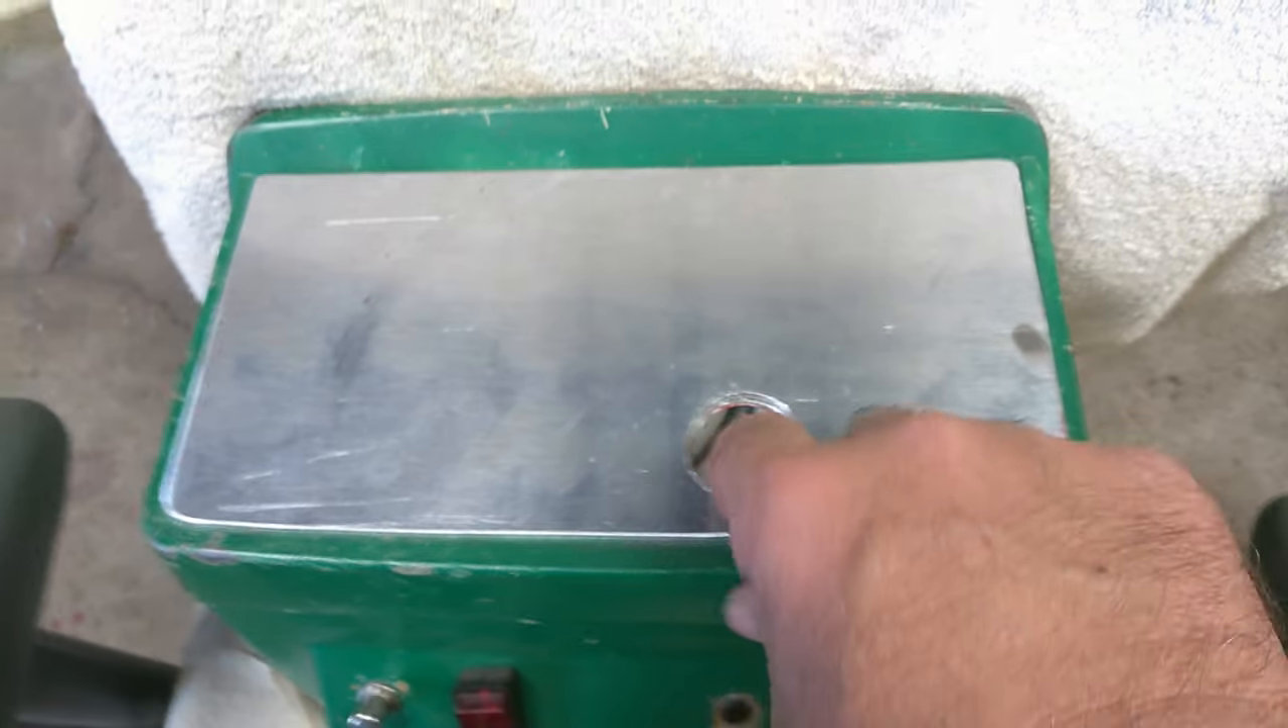All right y 'all we've got our aluminum plate cut out looks real nice it fits in there really nice.